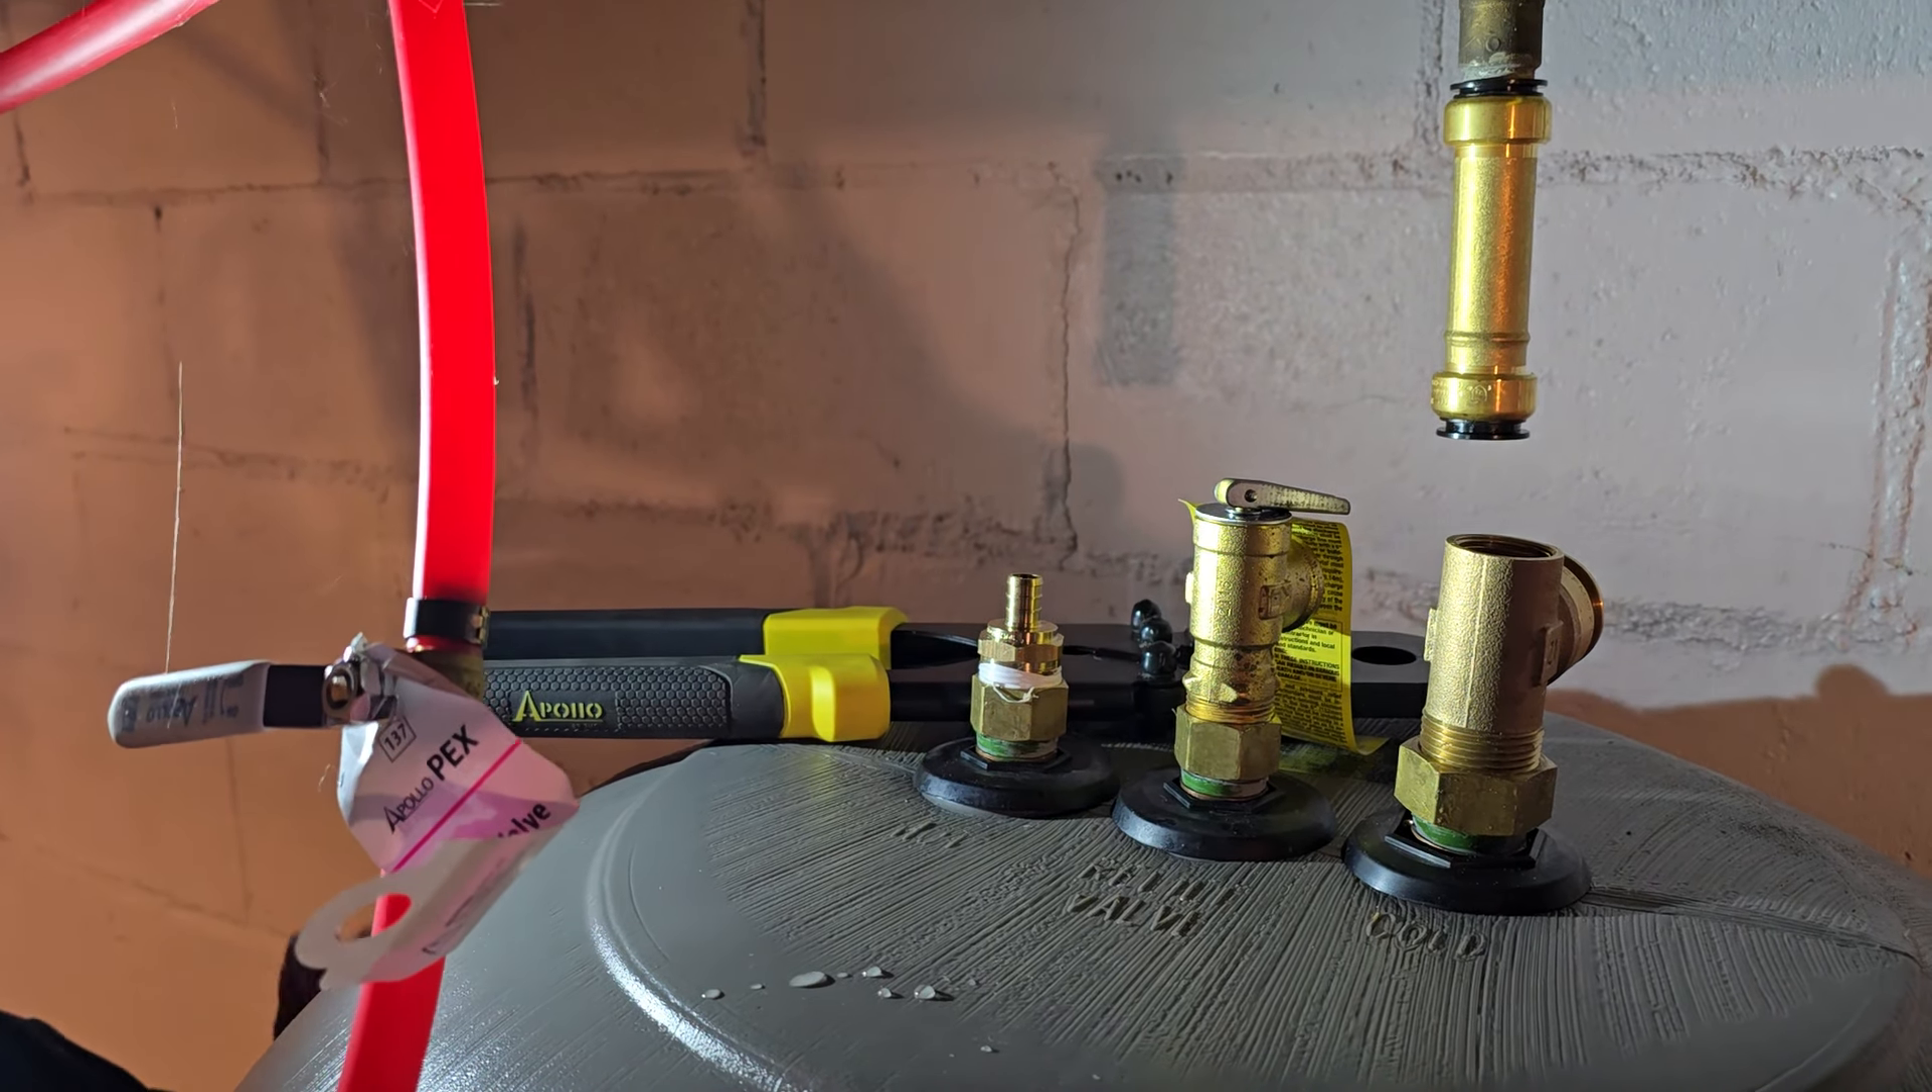So you can see we've got a shut-off valve on here already replacing the hot water heater.